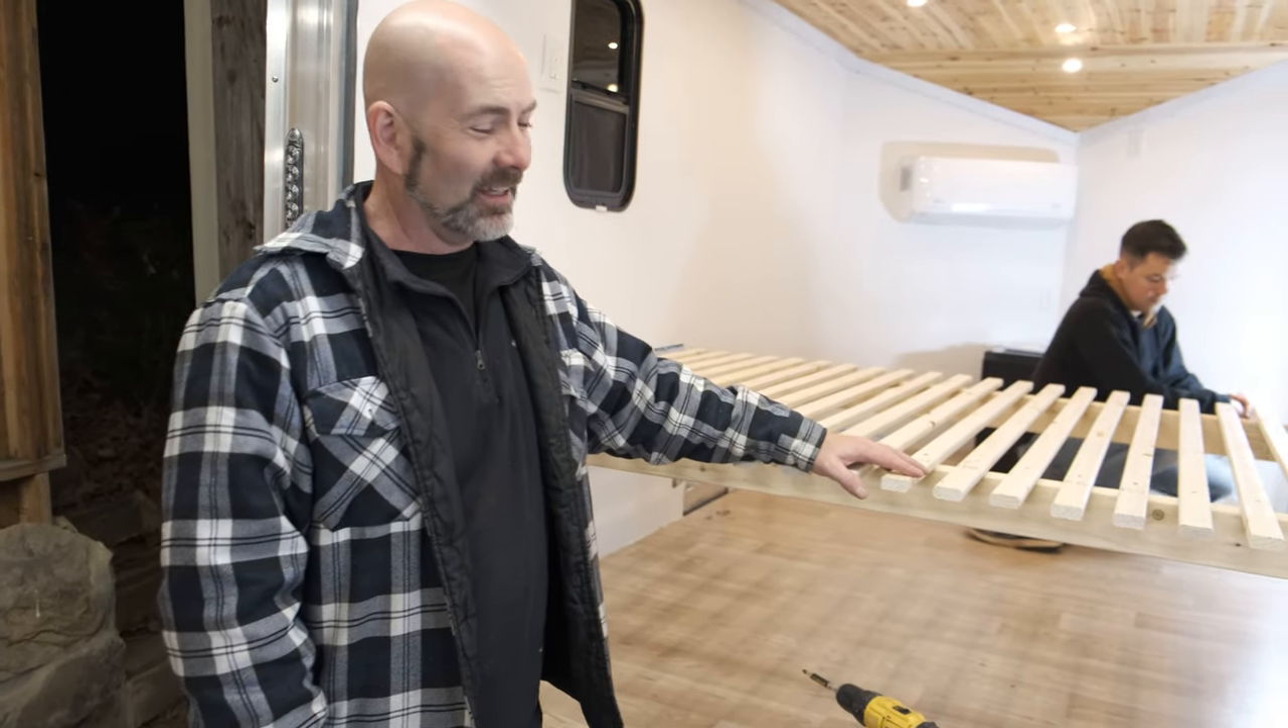We've got the slats in and it's looking good.